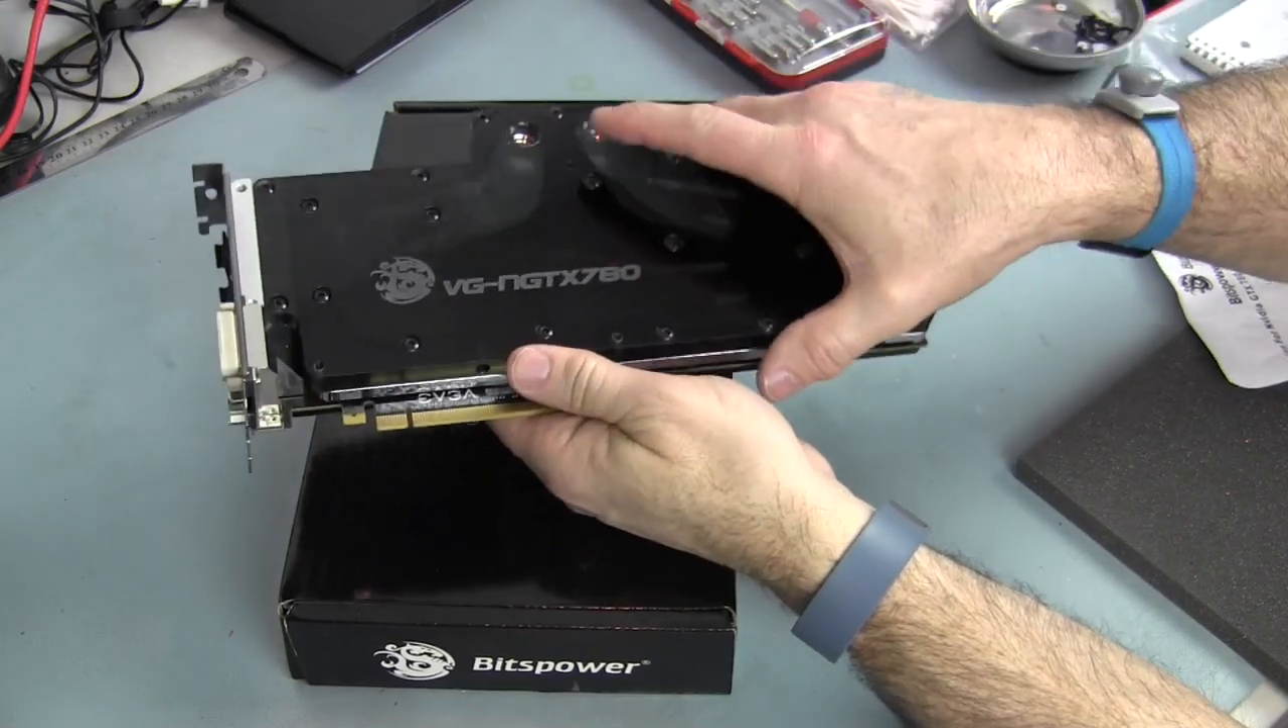All right so we have the water block installed.